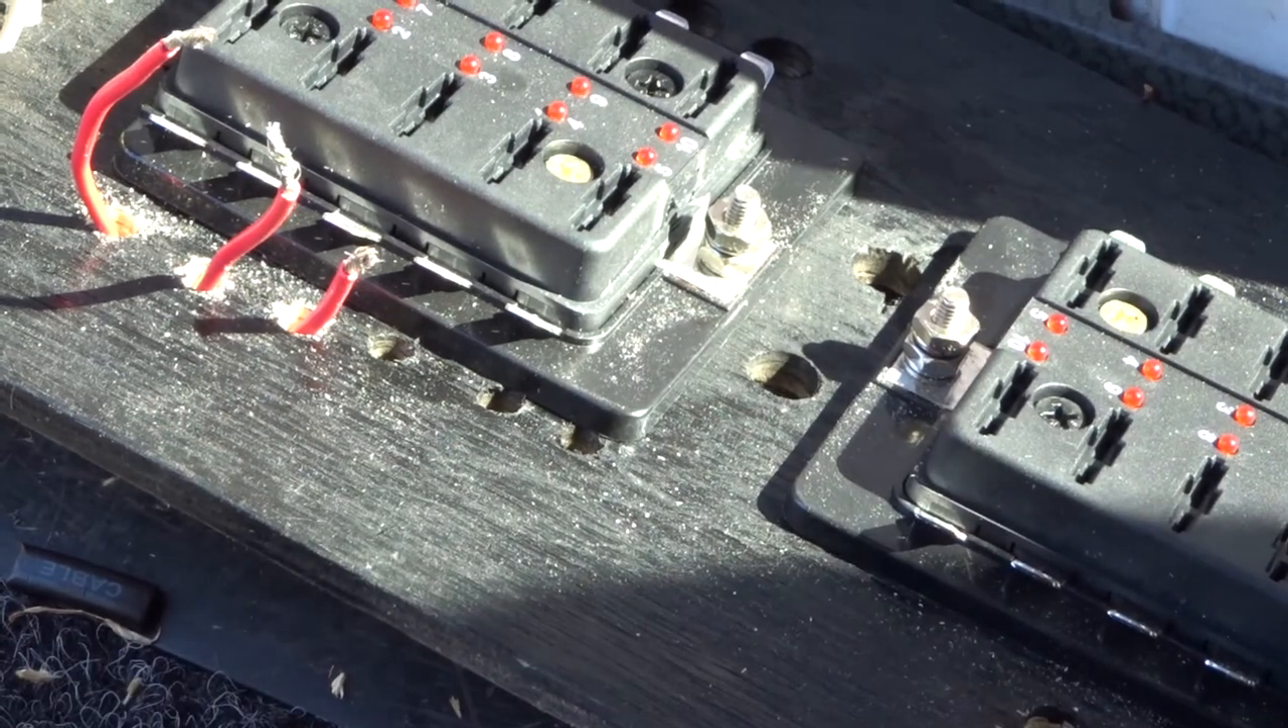So I've got the wires through here.